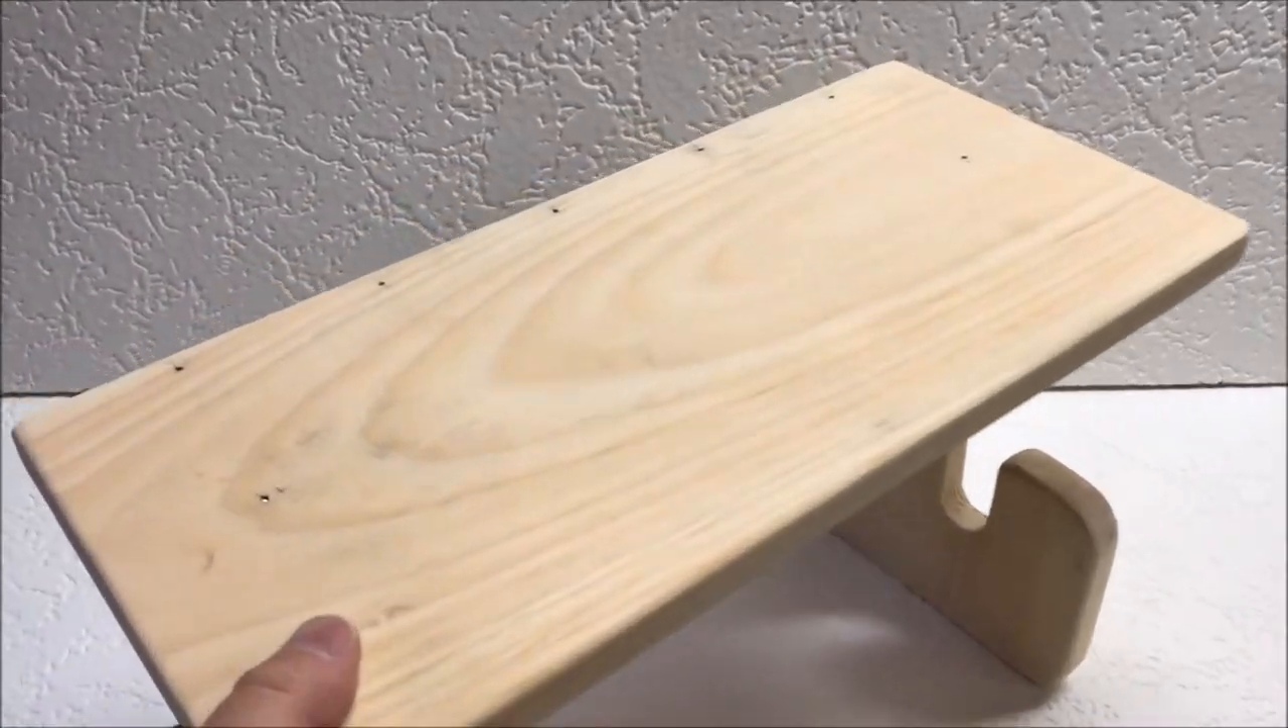Now the top is laid on. With glue. And a few finishing nails.